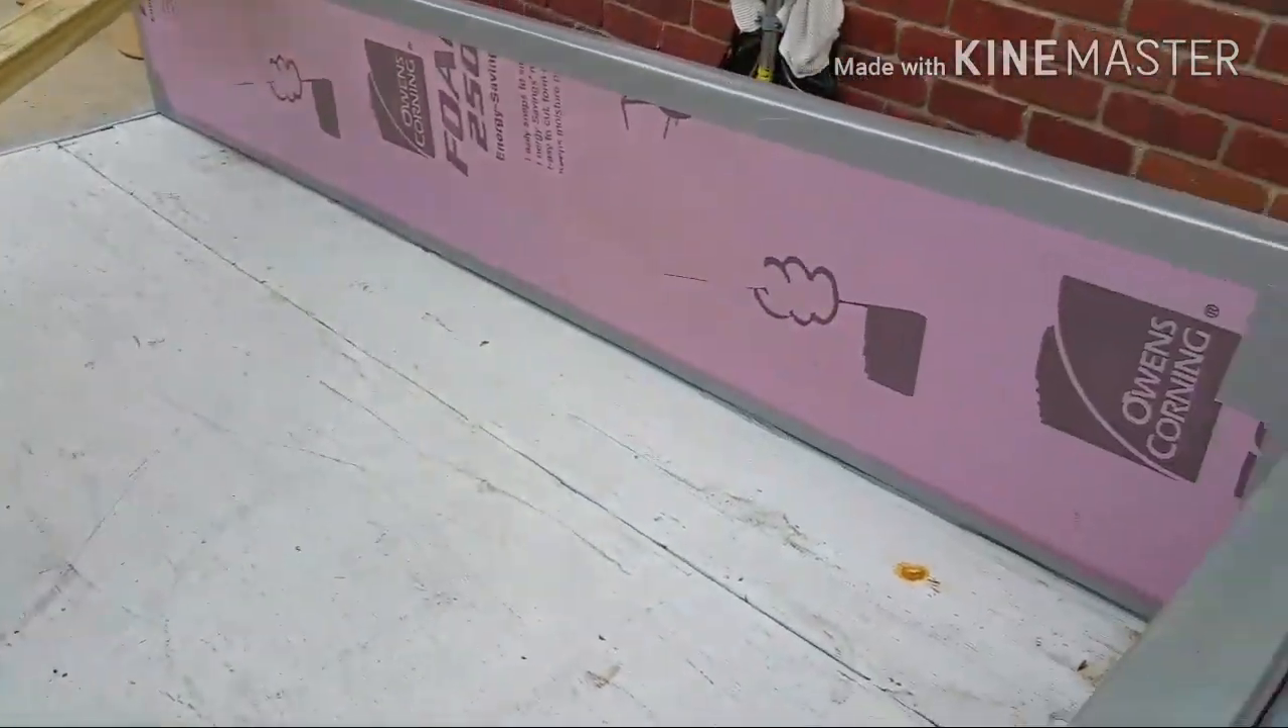But, I have now this styrofoam board in here. Which, when it's installed like this, gives me the ability to have solid walls.